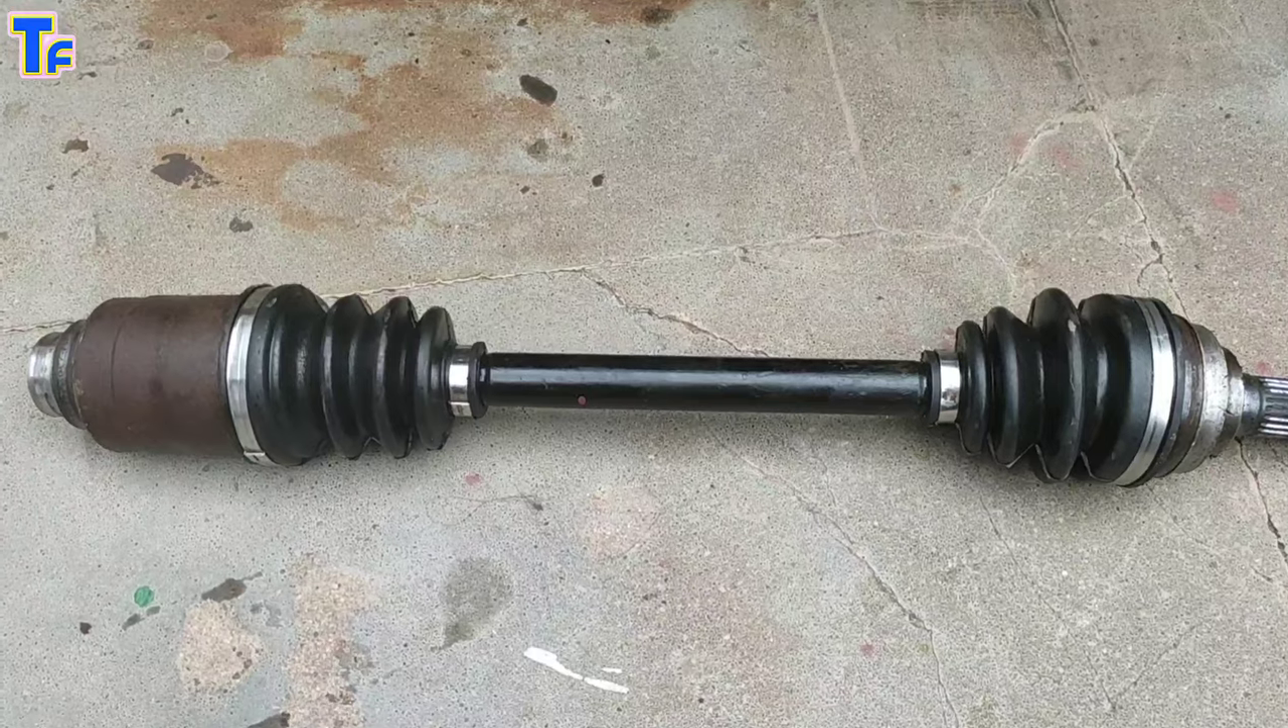तो दोस्तो बूट लगने के बाद ये अक्सल अभी बिल्कुल कम्प्लिट है।